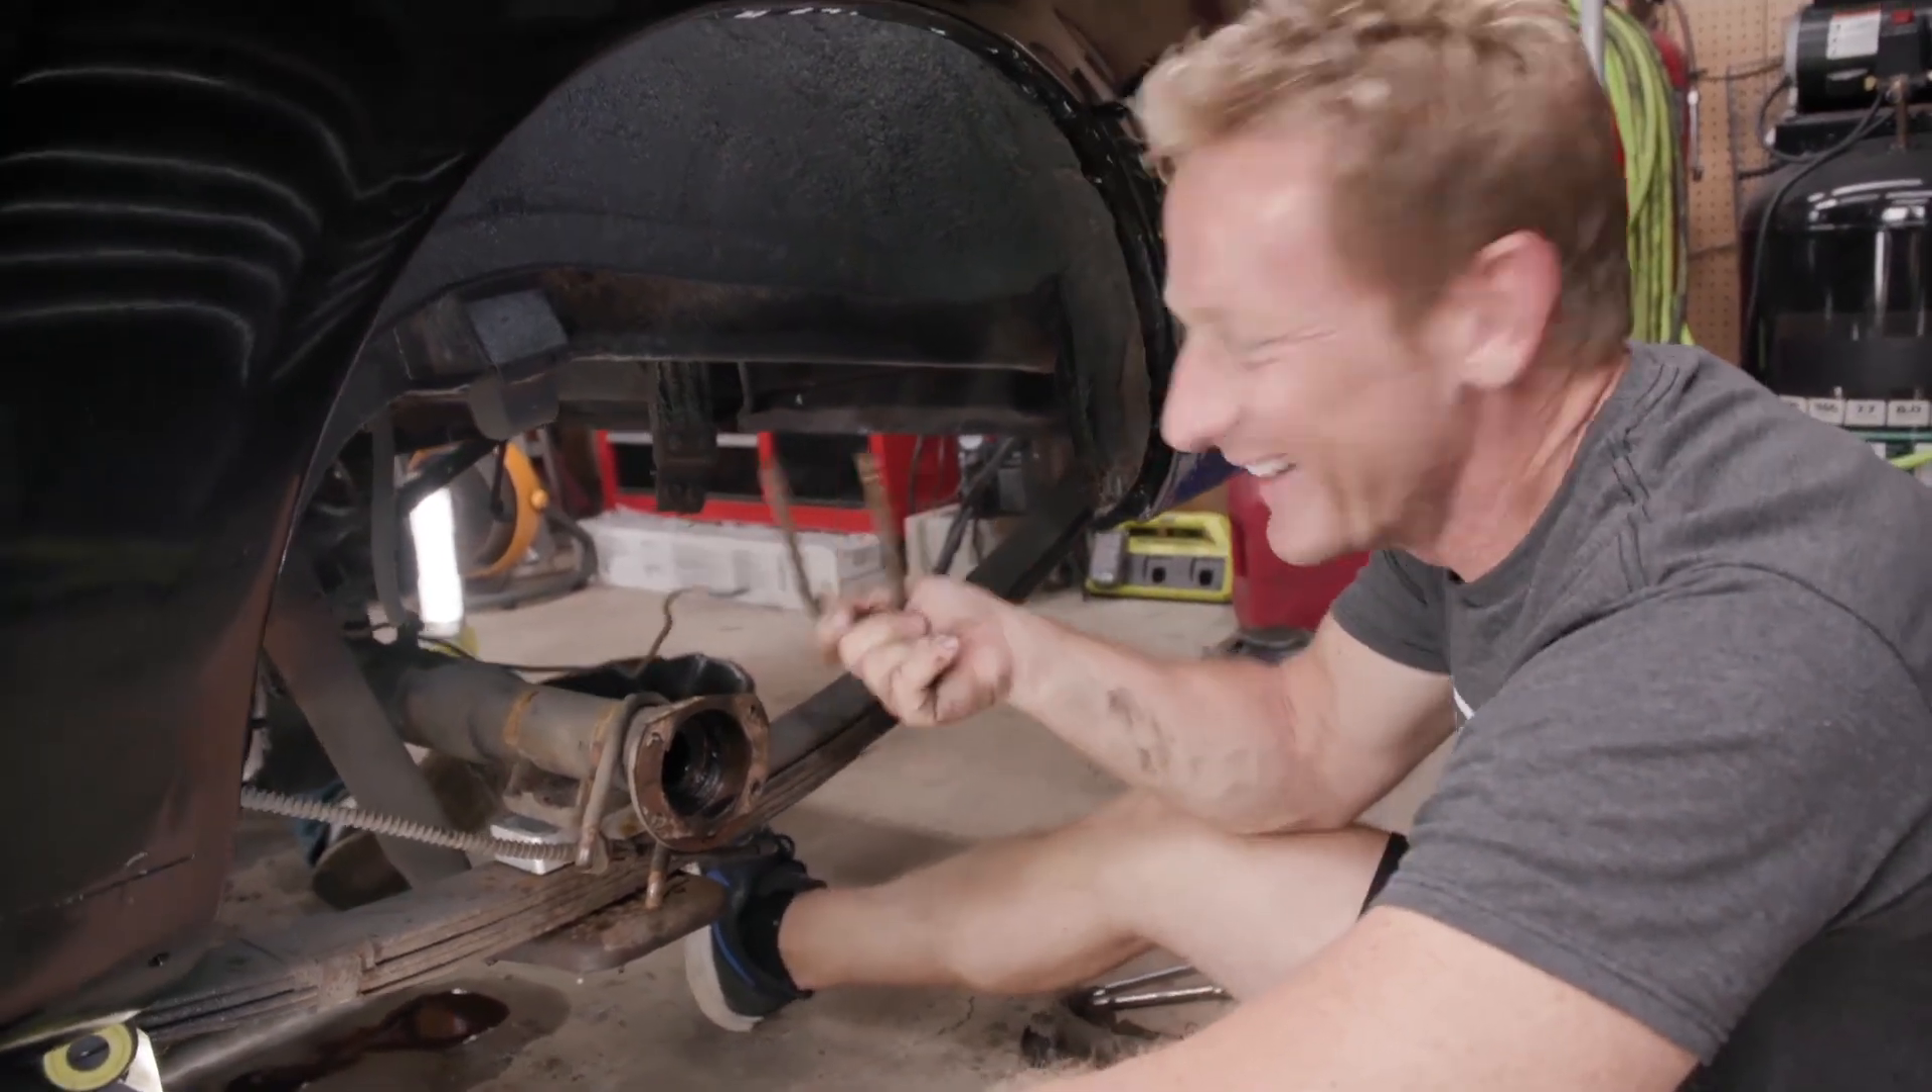Só faltam os grampos U novos para prender no lugar, mas é super simples.